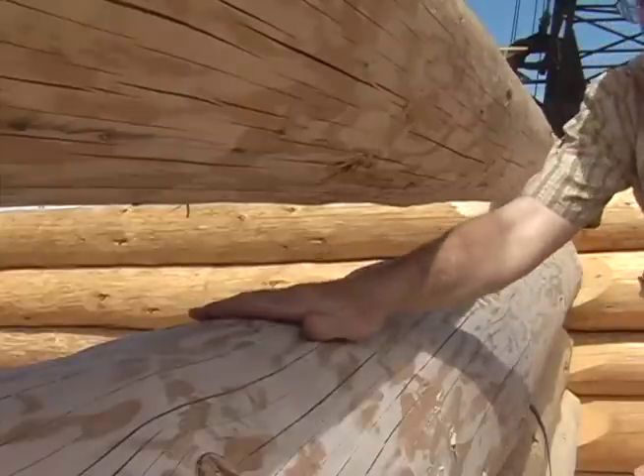Here's the widest gap between these two logs.